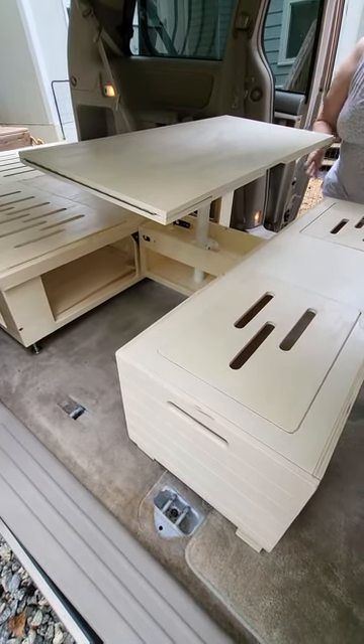I don't have the mattress installed yet.